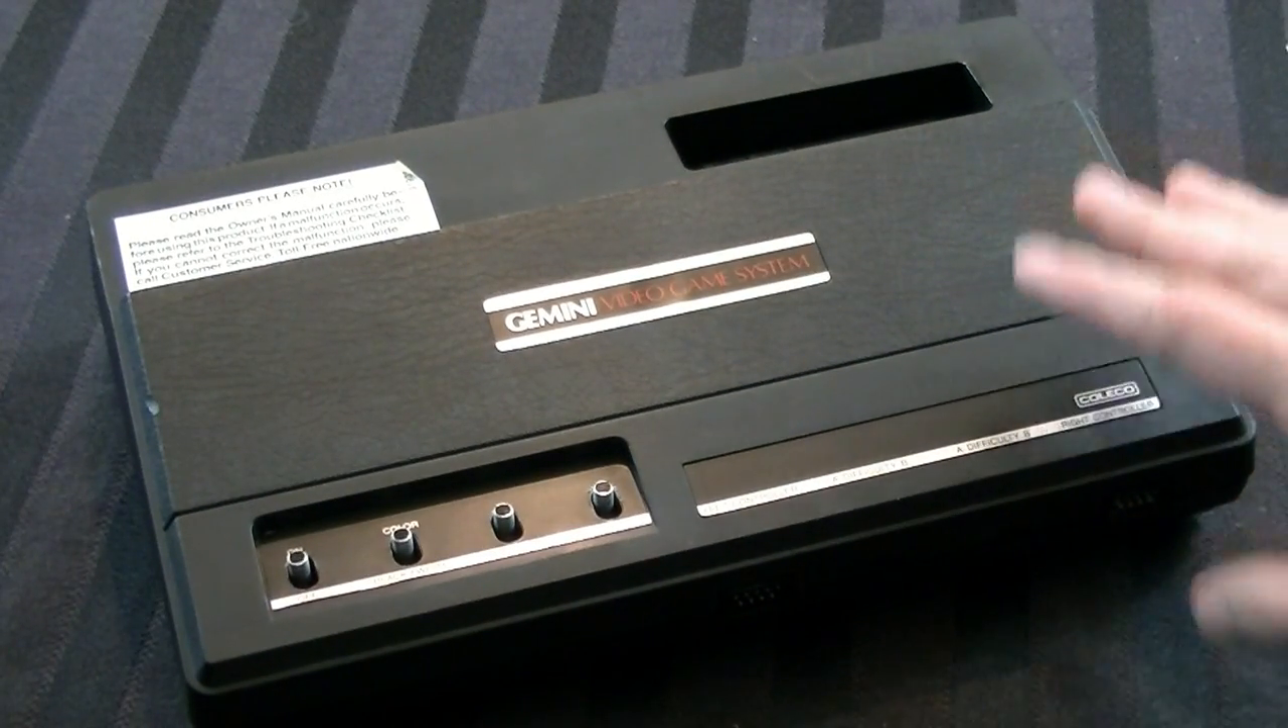Okay, the console is officially back together.